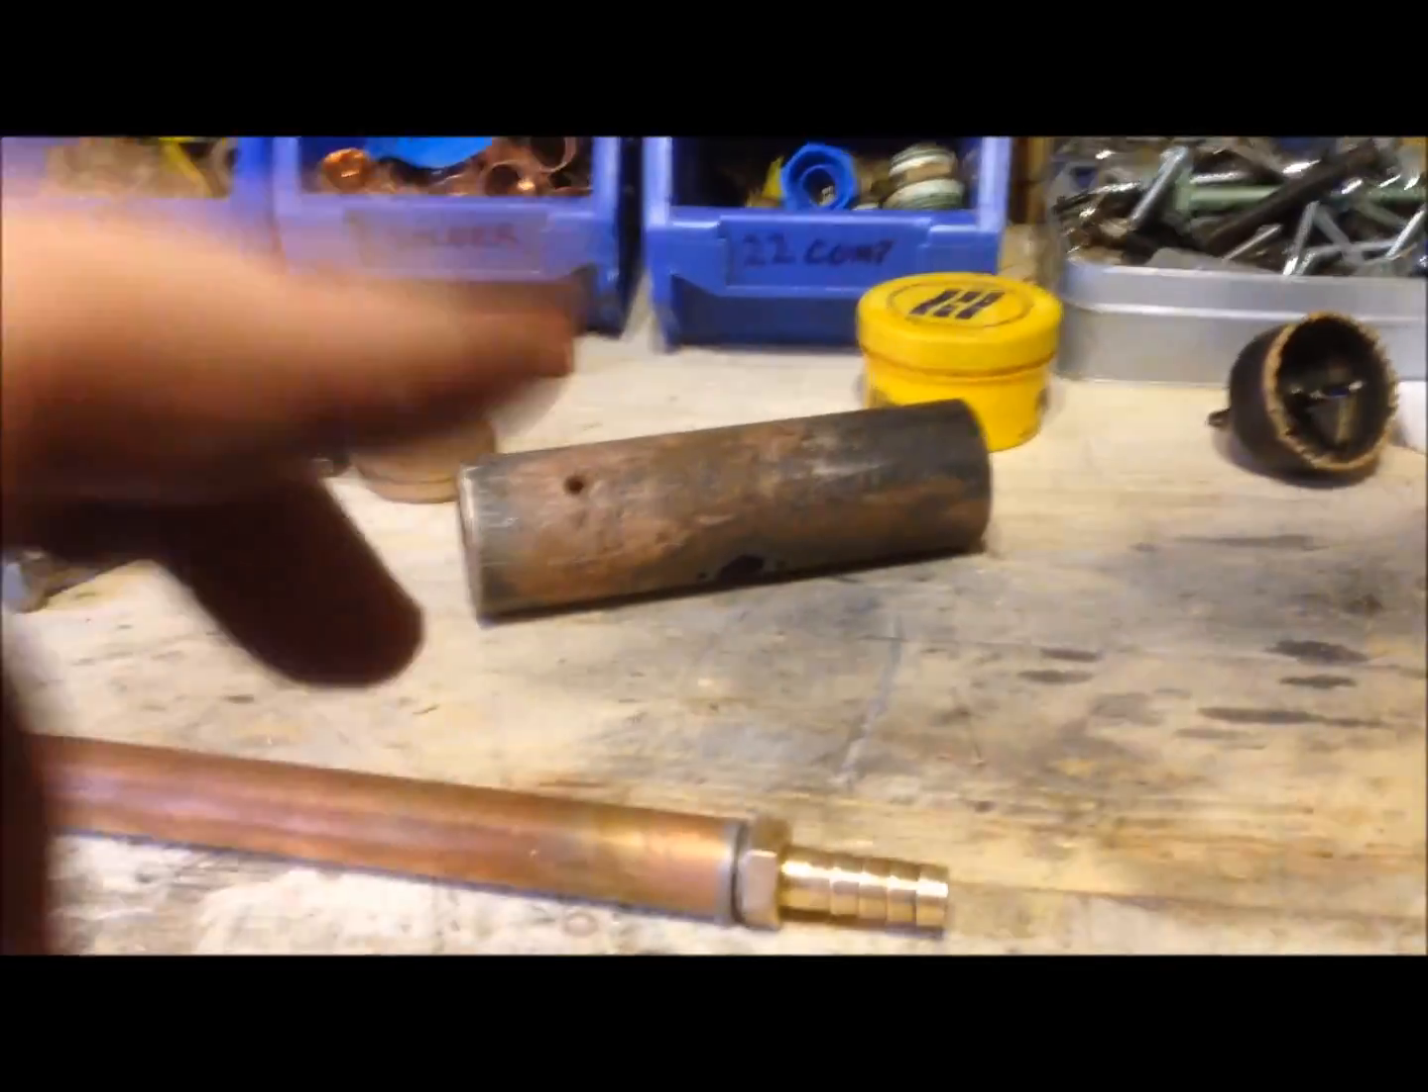Here you can see I've actually attached that nozzle now to this 22mm bit of pipe. I've soldered it.